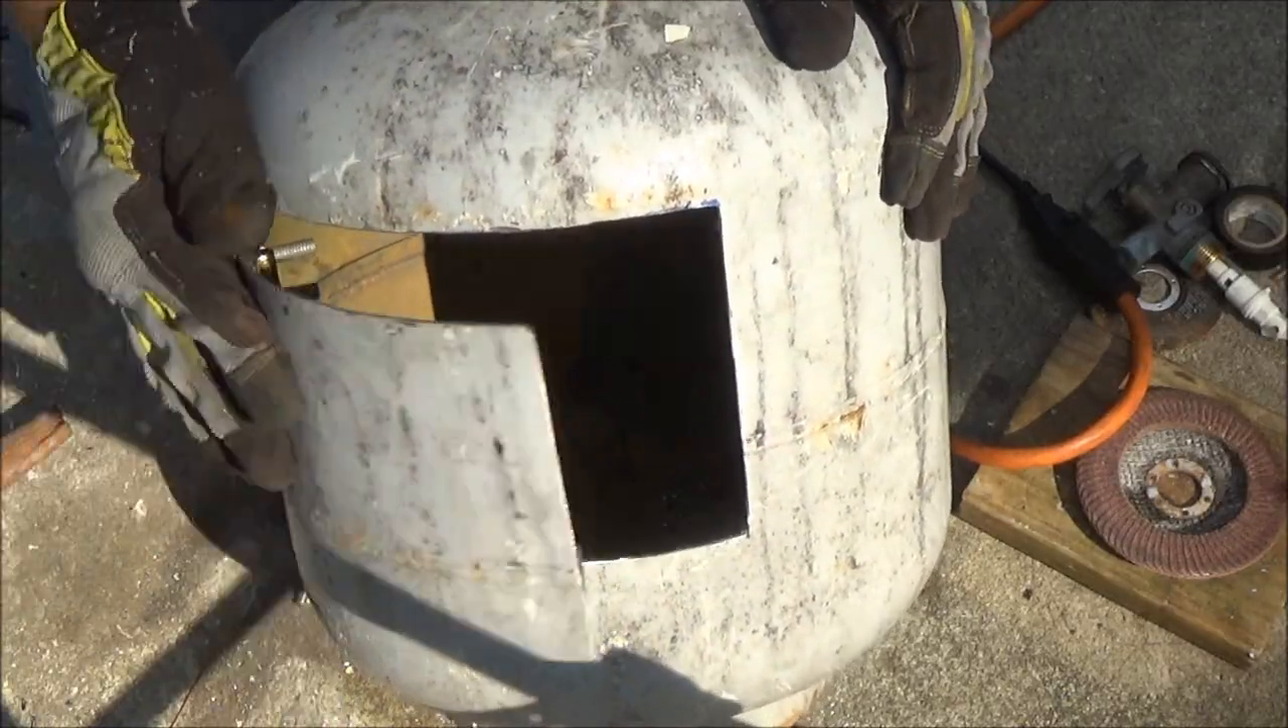Okay guys, so we got the door on. All we got to do is put a latch on and the door will be finished.